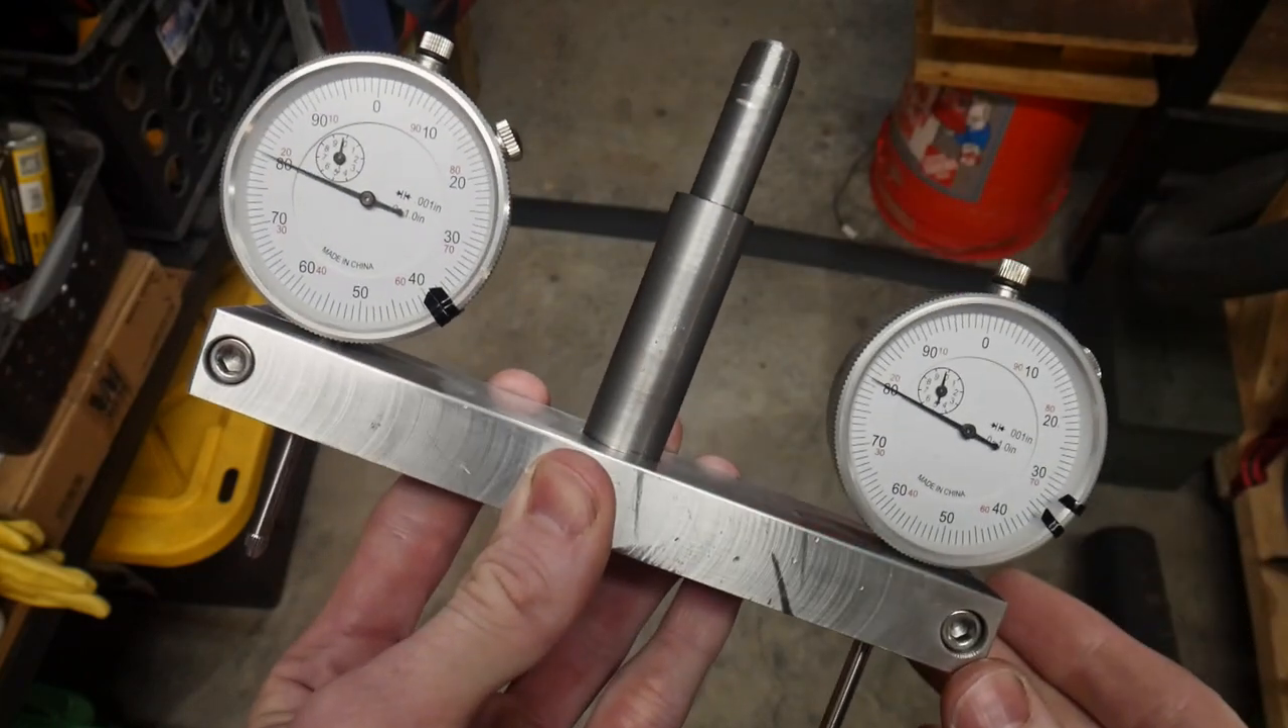So here is the final product with both dial indicators inserted.